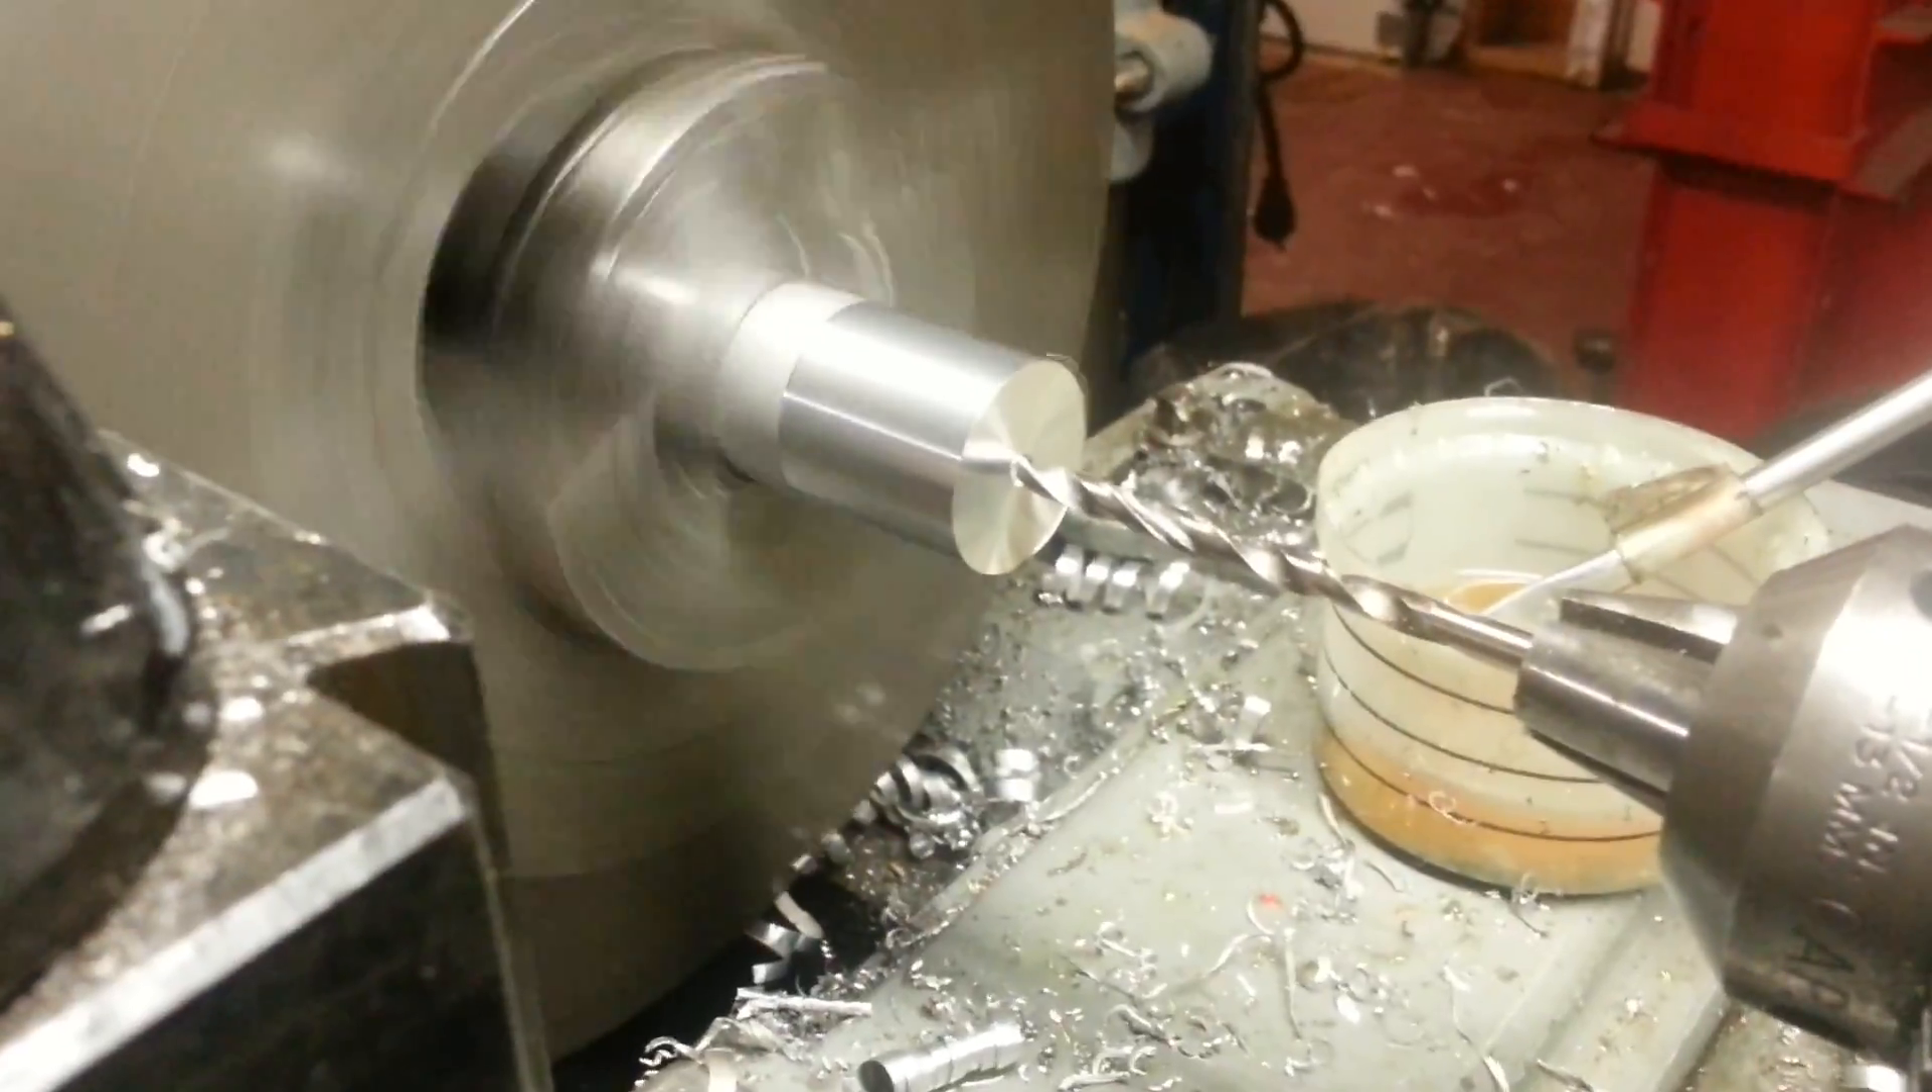All right, as you can see, I have the other drill bit, or I have the drill bit chucked in the tail stock.